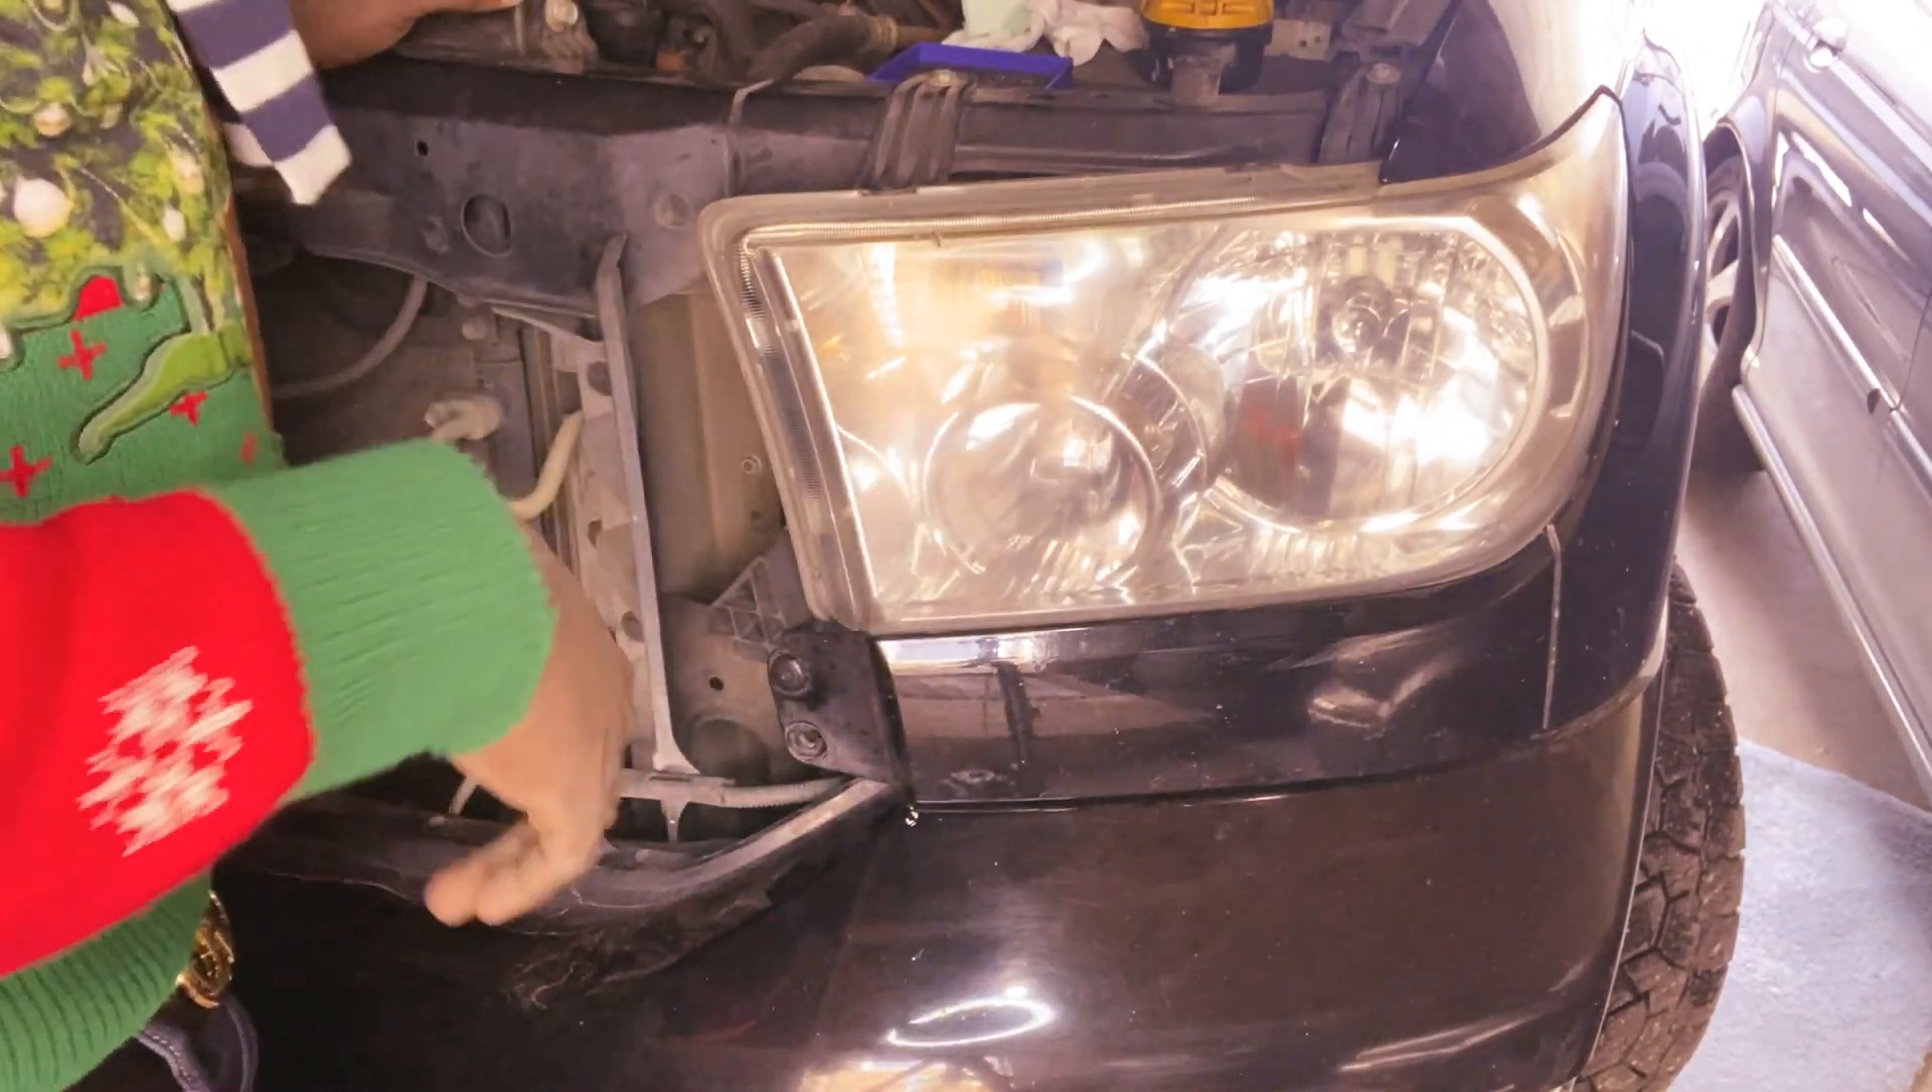Headlight is in.